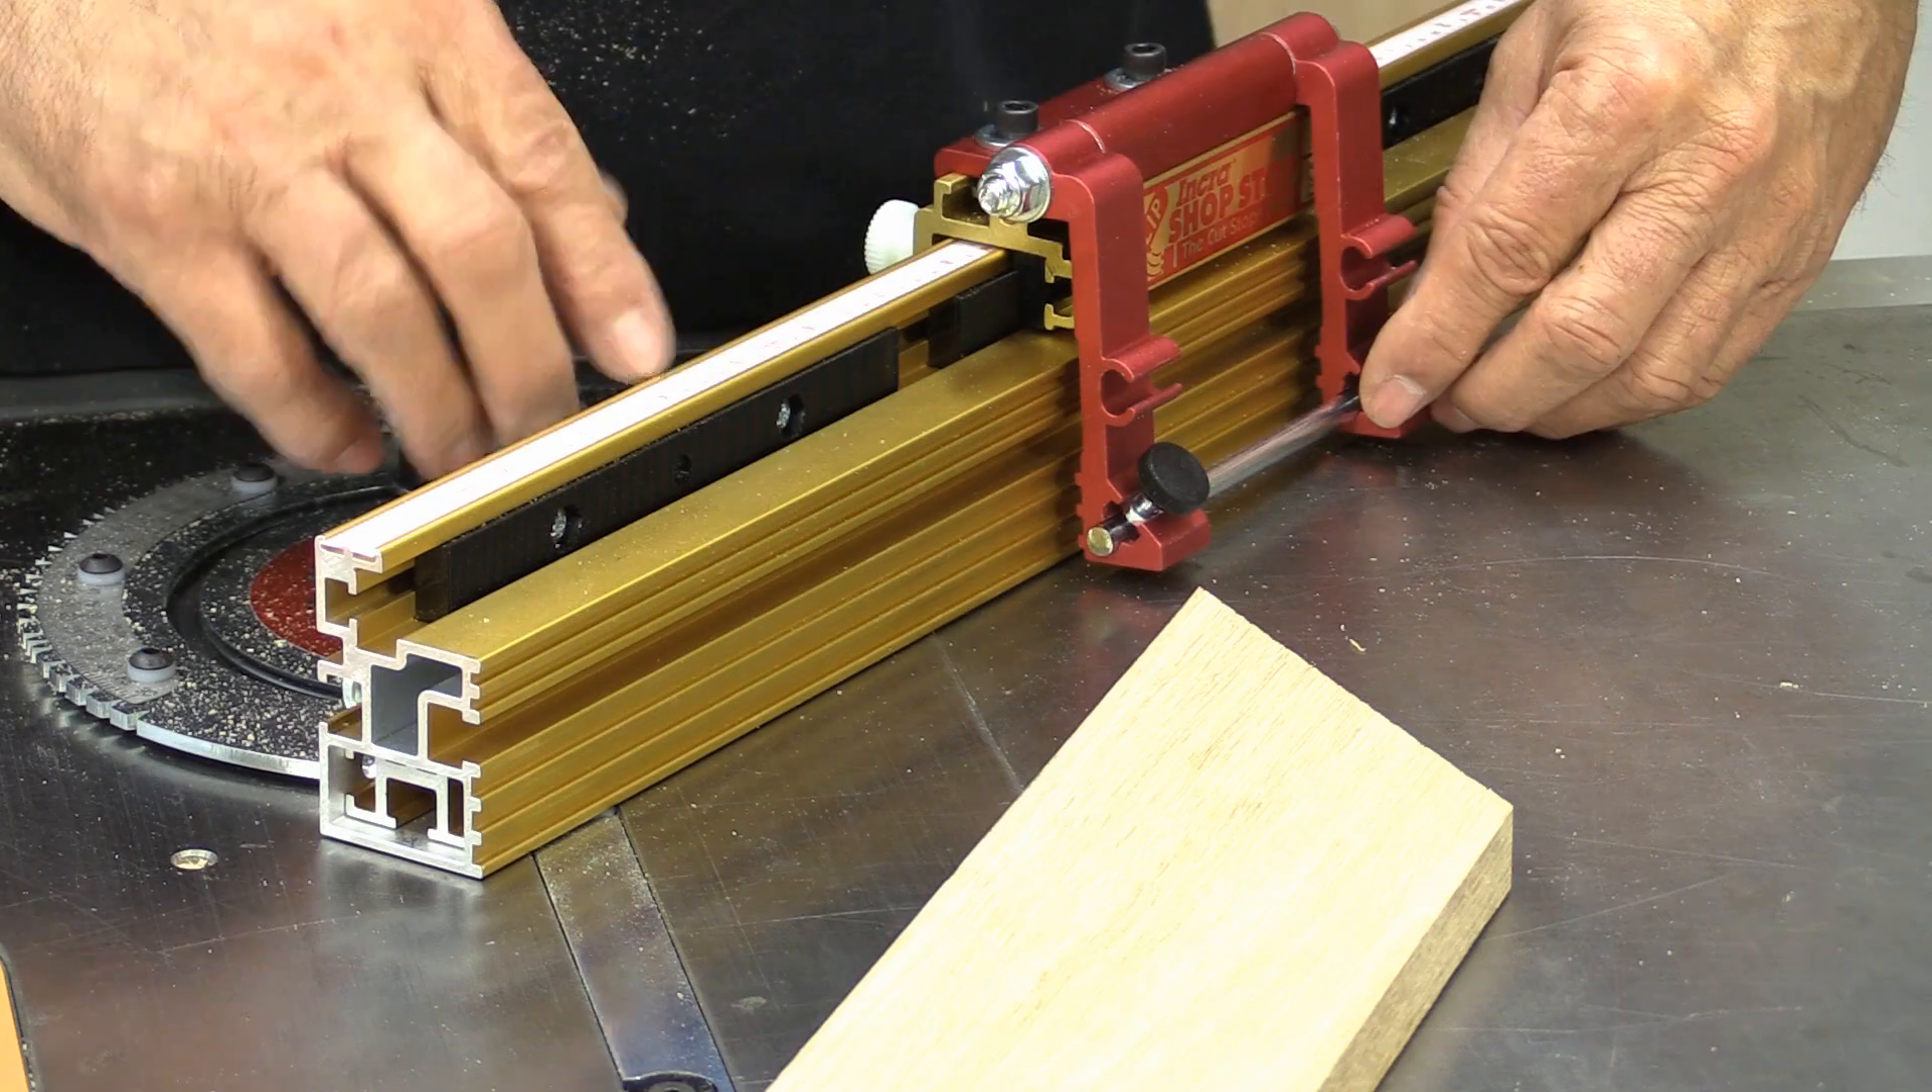There's that little flip stop installed.